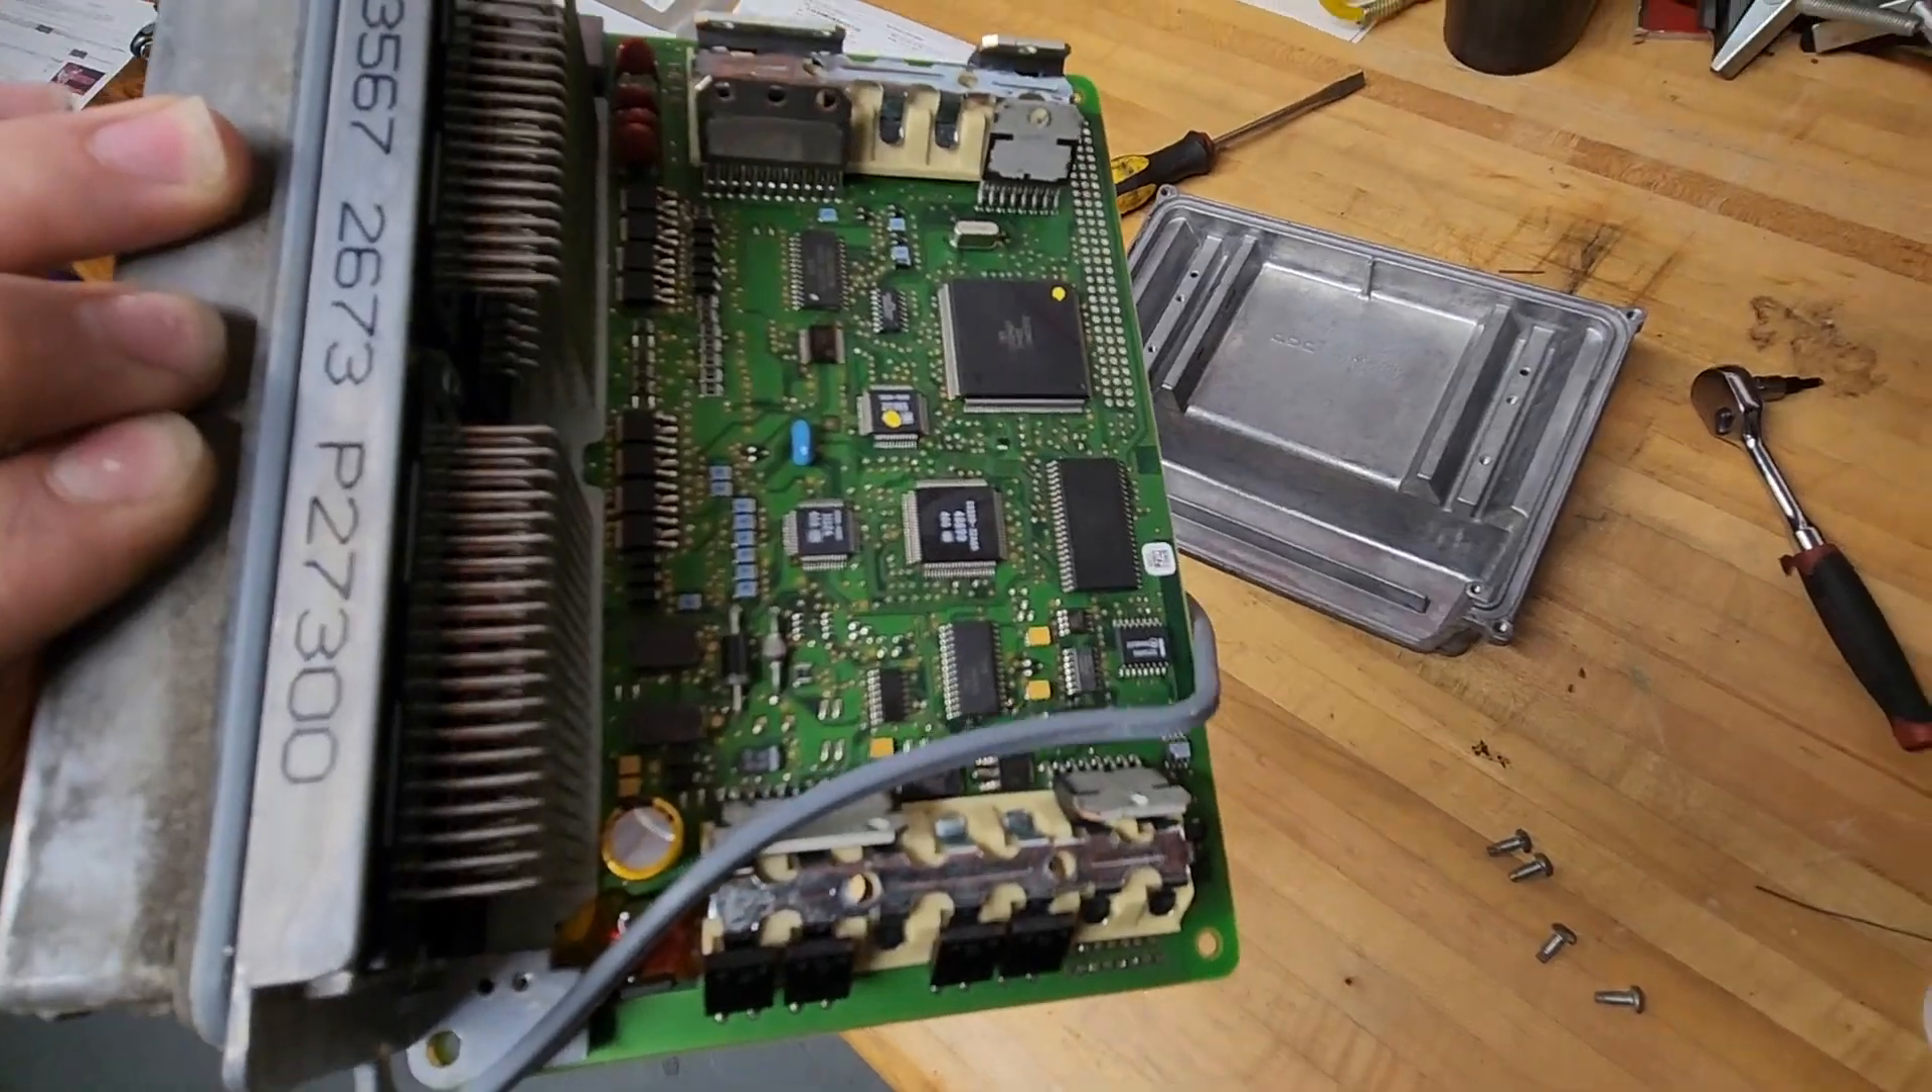And that is the circuit board out.